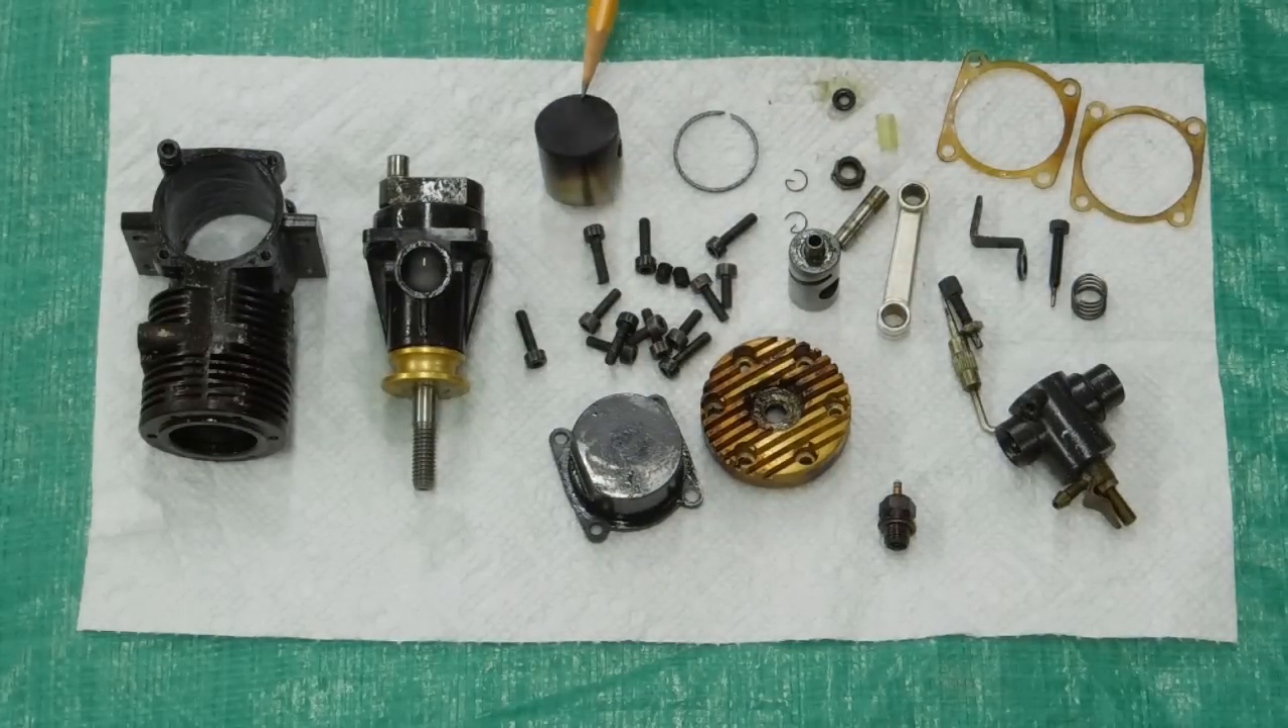The HP engine is disassembled for the most part.